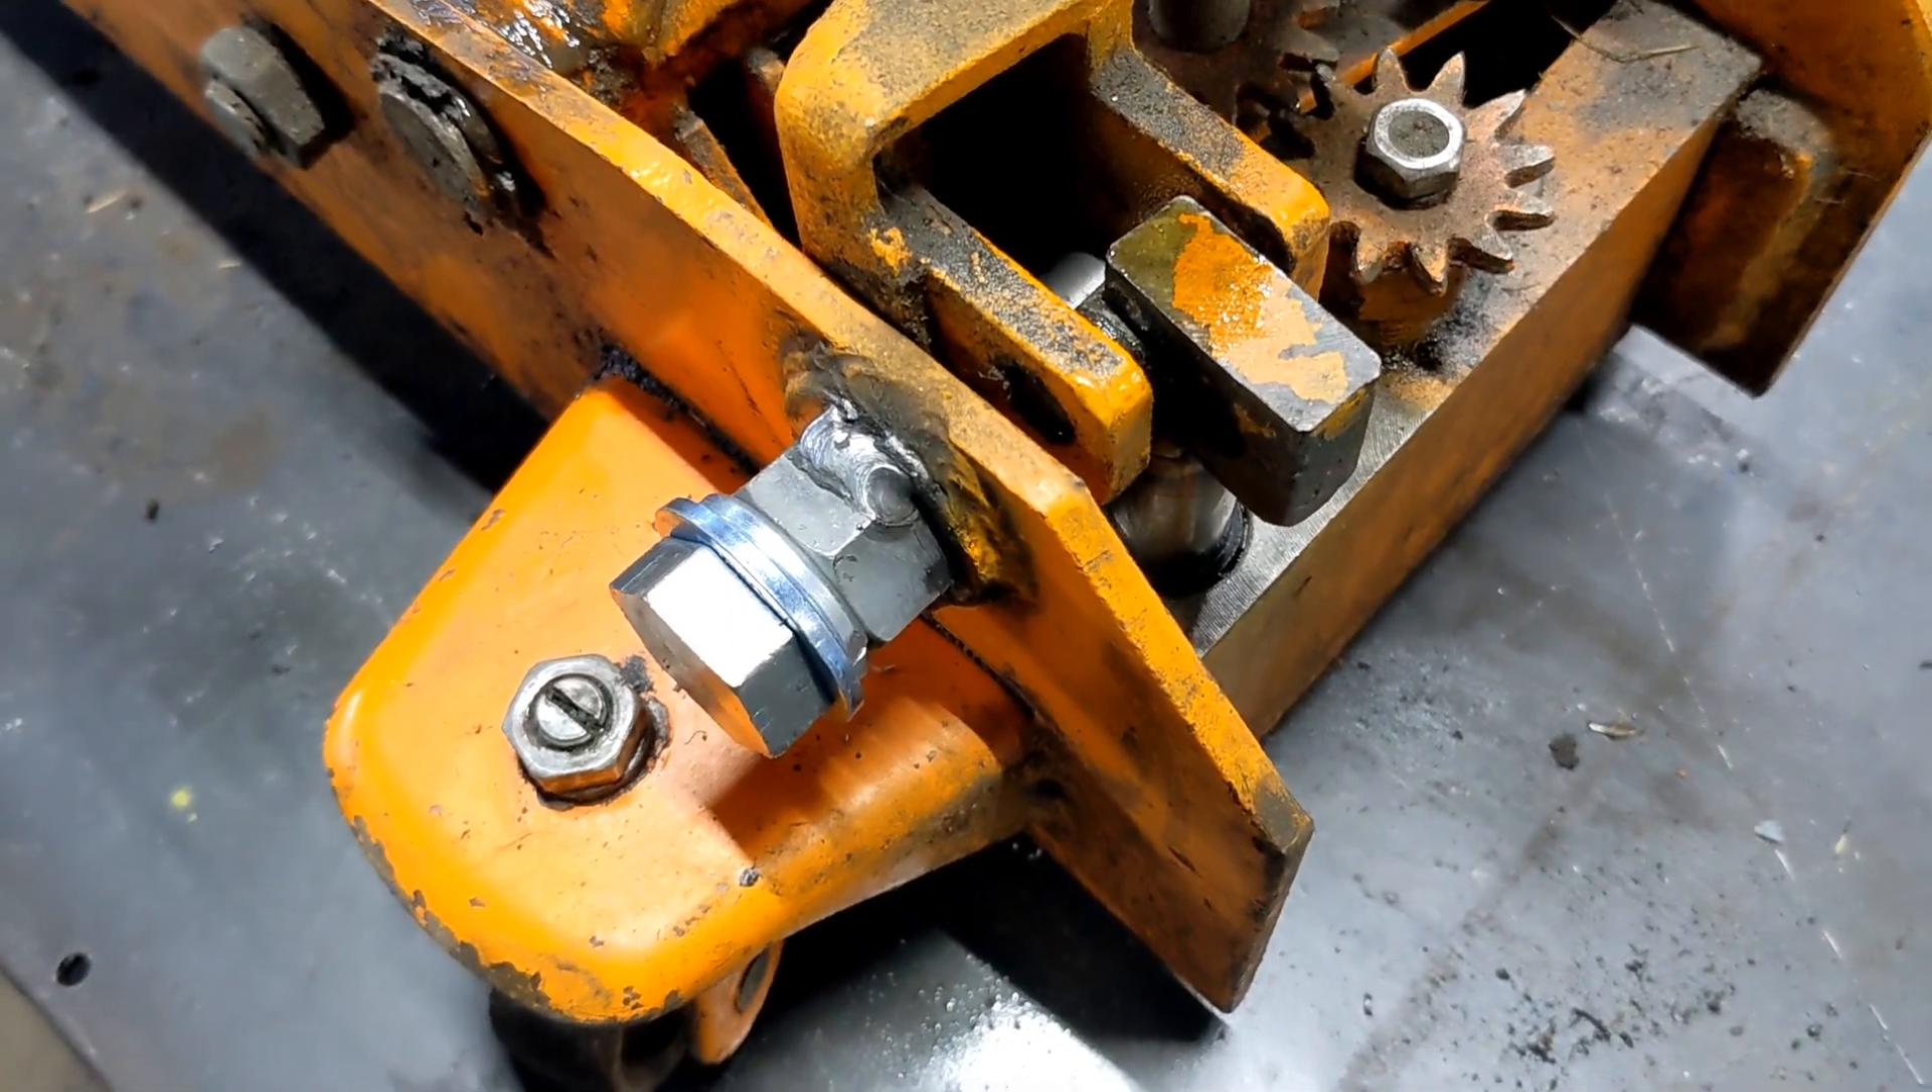So i got that nut welded onto the body of the jack i just welded it actually in three places top um and then both uh bottom i guess you know sixths since it's a hex.